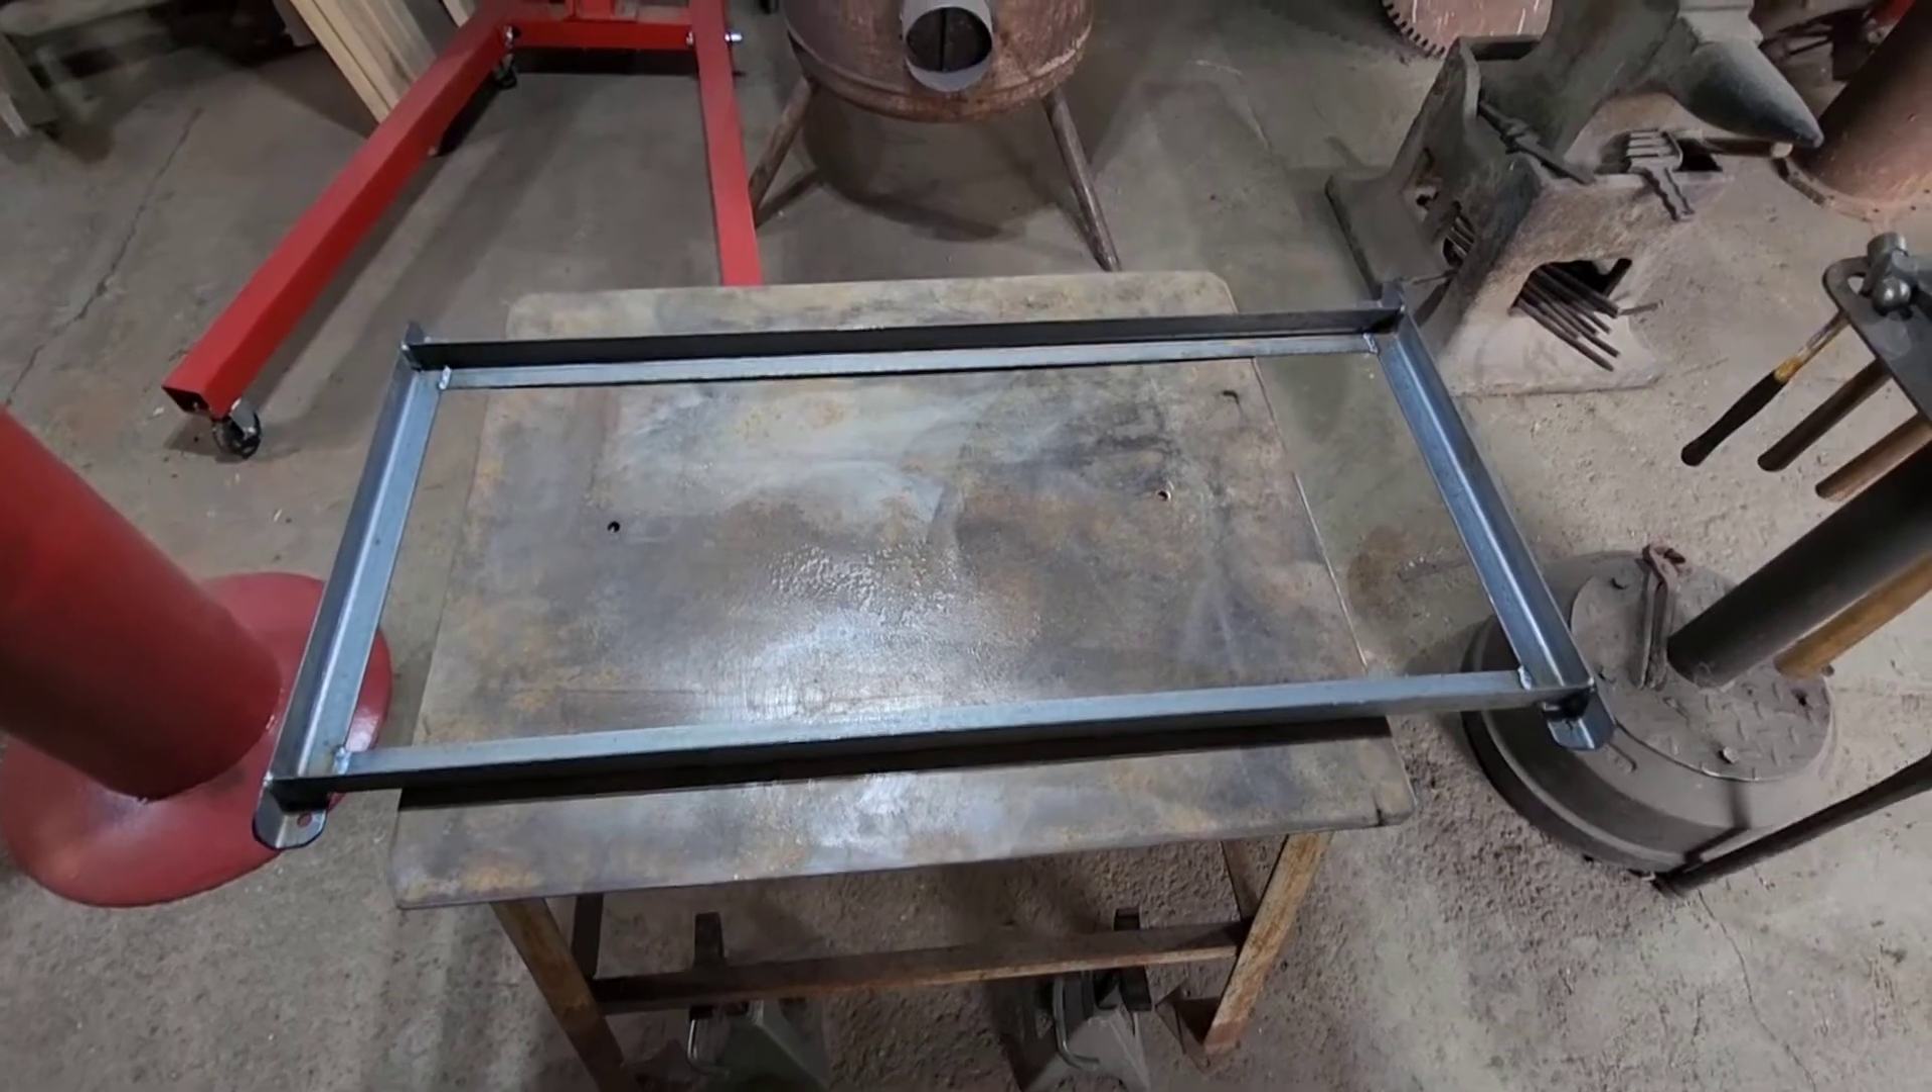Now, we're ready to put the wheels on this thing and then we'll be done.